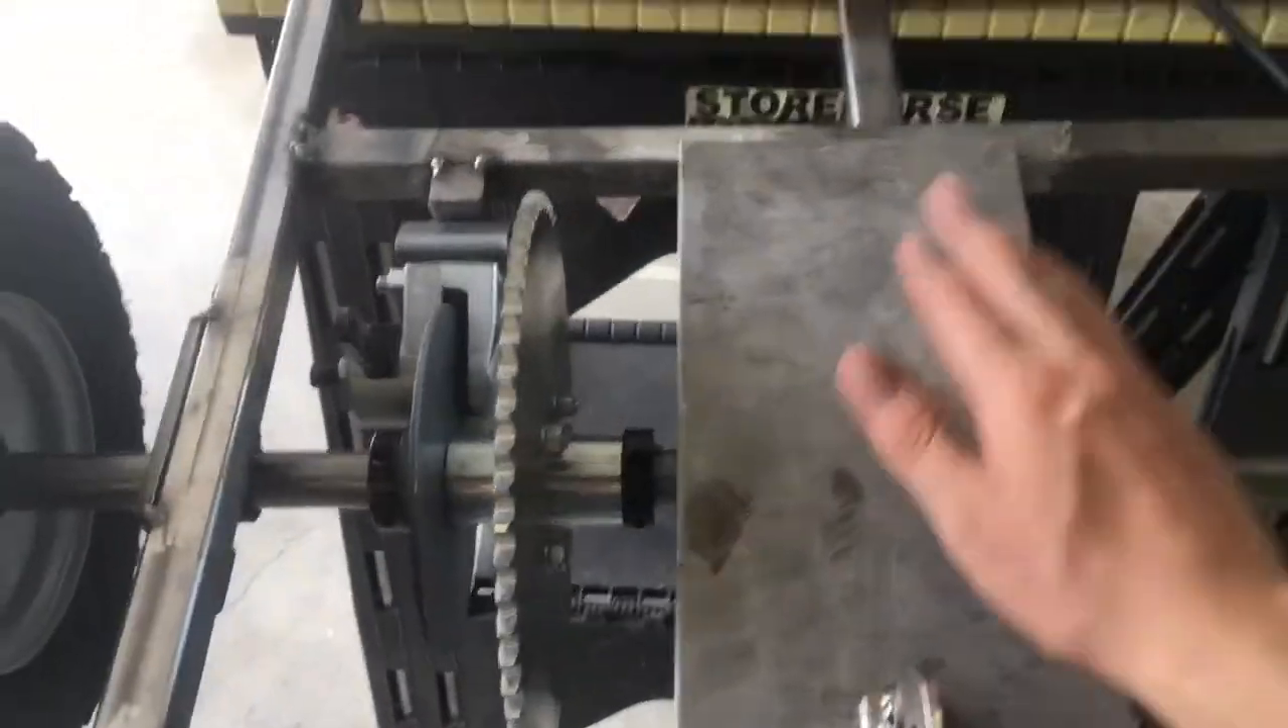All right so I got the axle tossed back up in place.